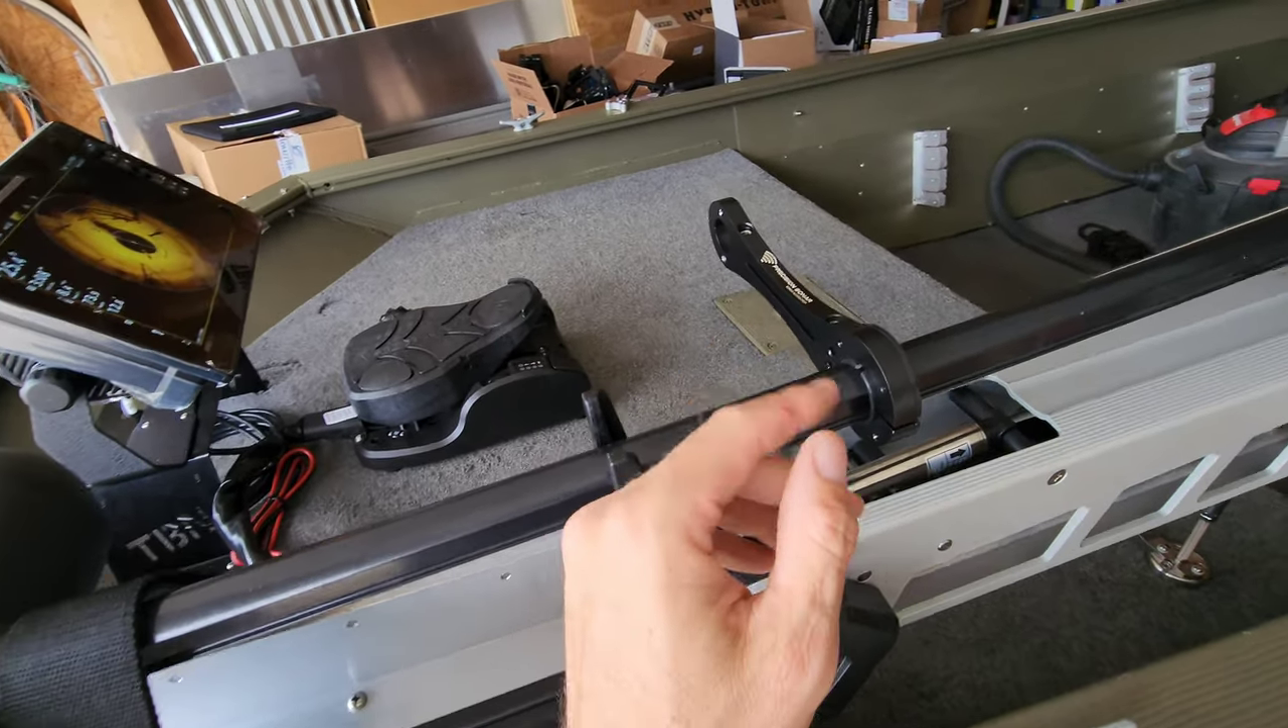The precision sonar bracket is installed on the shaft.